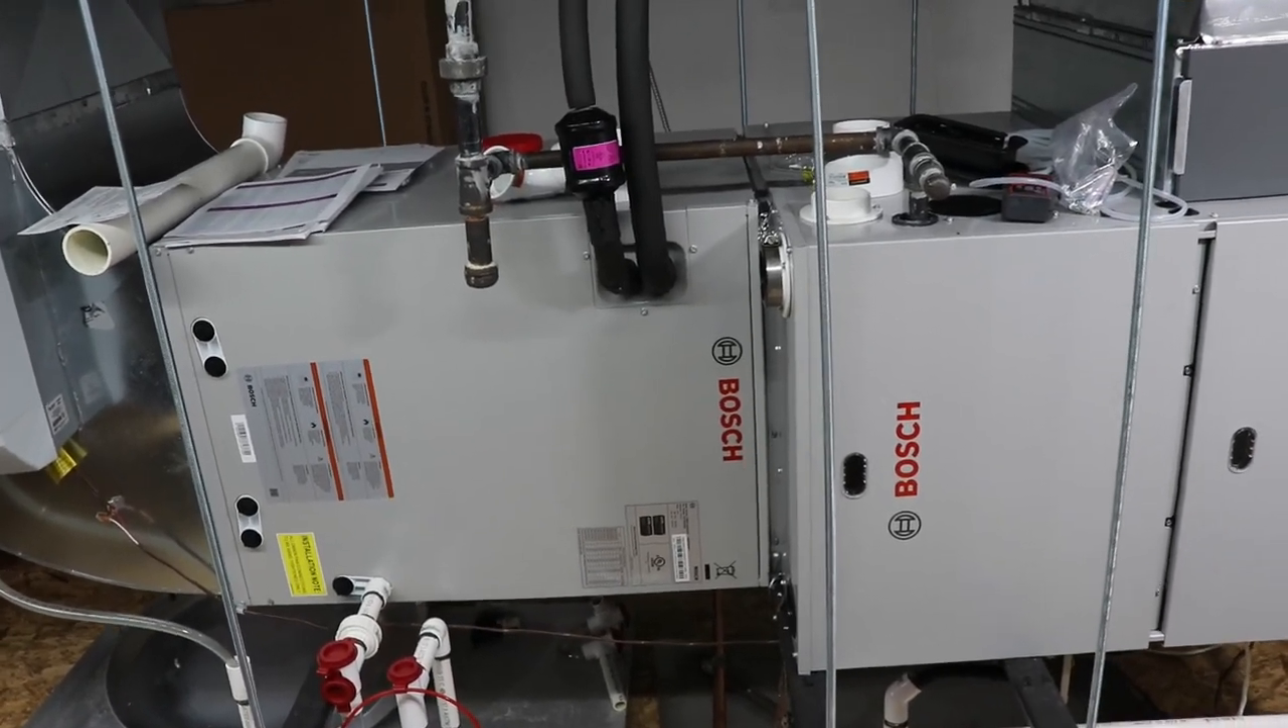The flue gas is not hooked up yet.